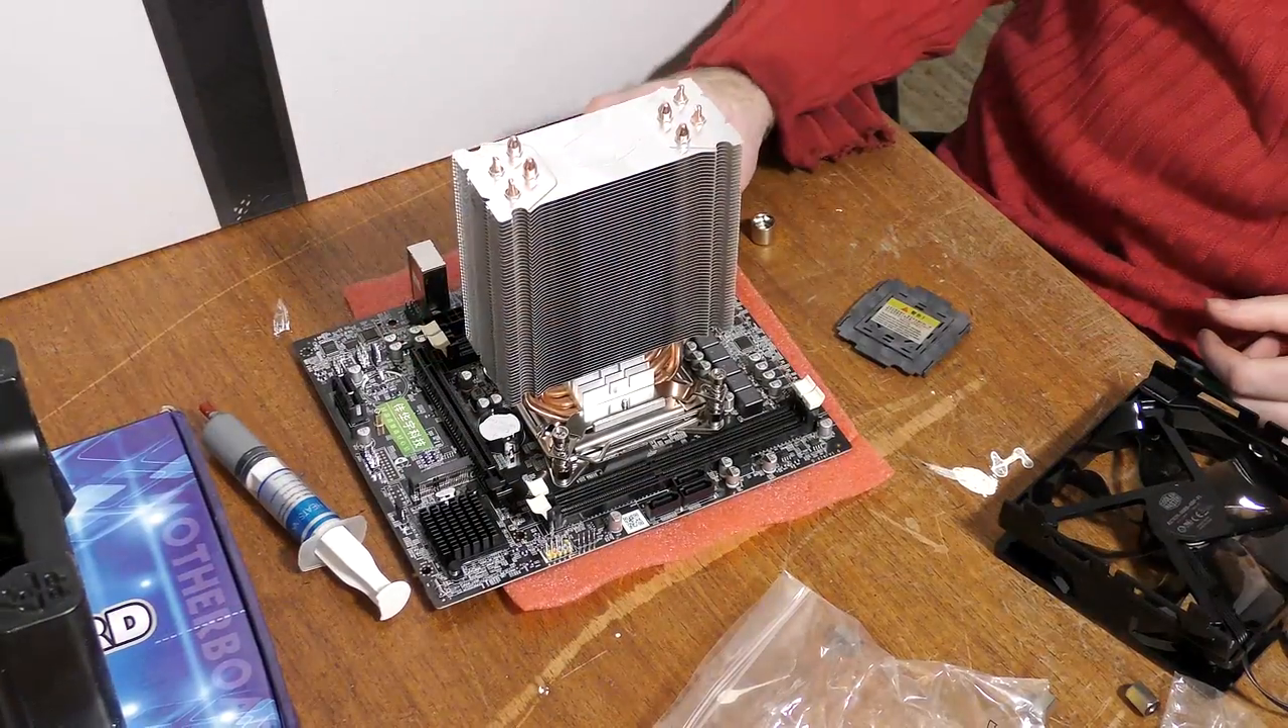The heat sink is mounted. The cooler needs to be put on.